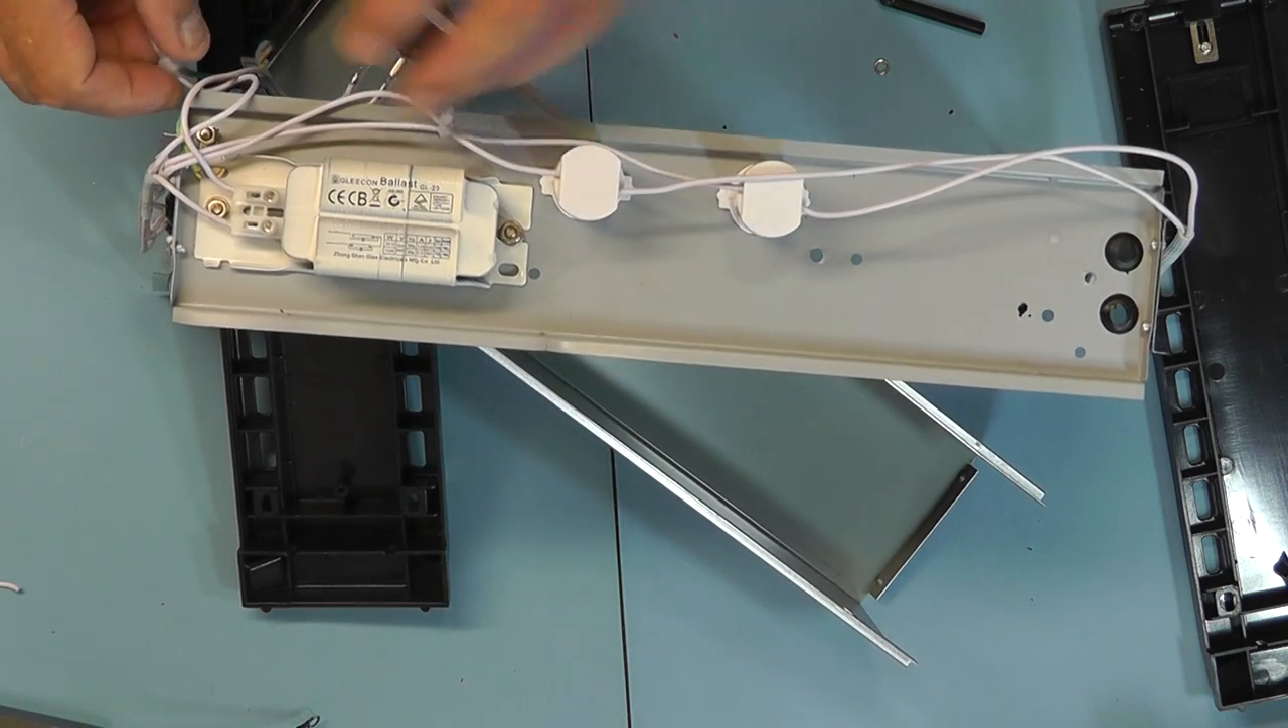Now all we're left with is the main casing, the choke there for the fluorescent tubes, the ballast choke, and the two starters.